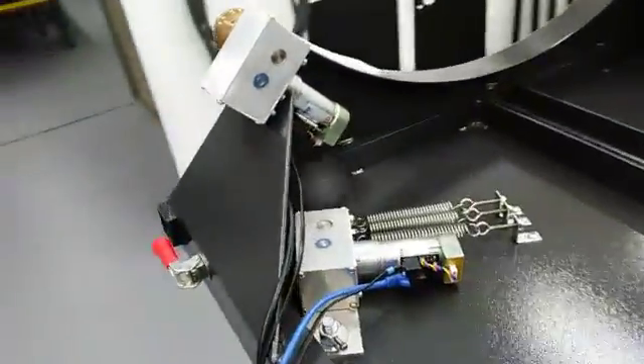Okay, I finished installing the azimuth and altitude motors.